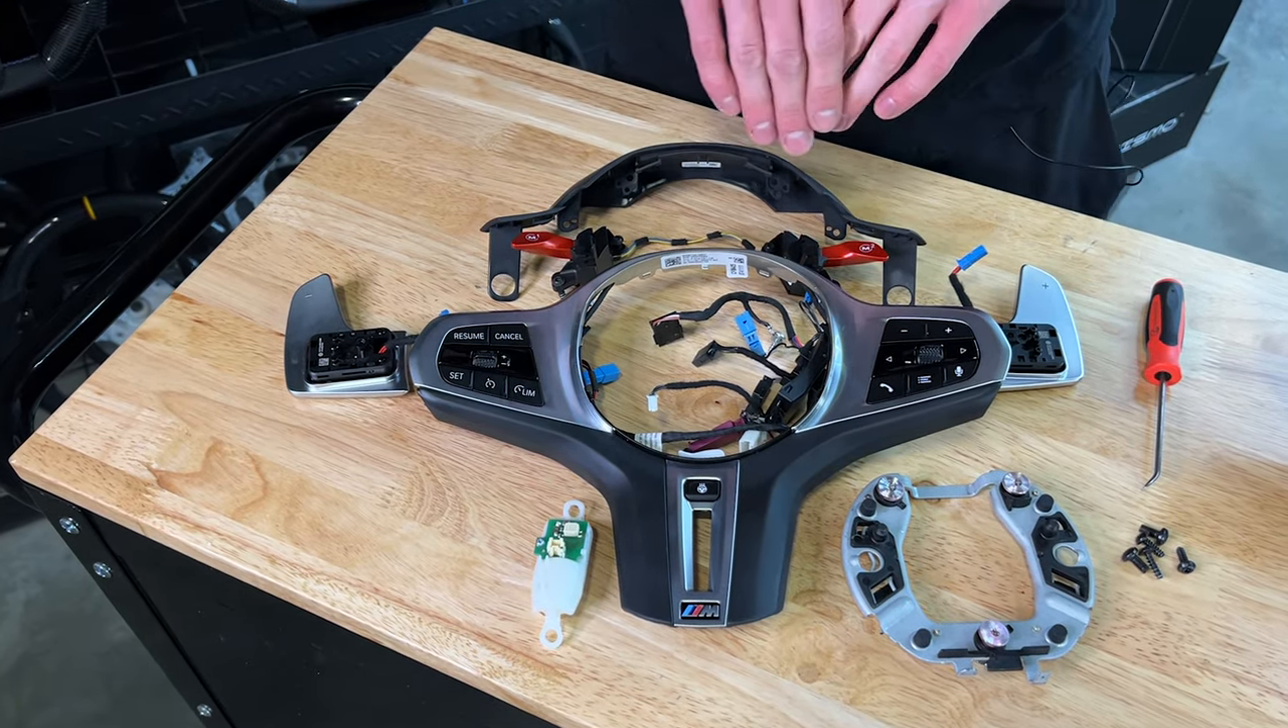So guys we've got all of our peripherals here taken off of the OEM steering wheel.